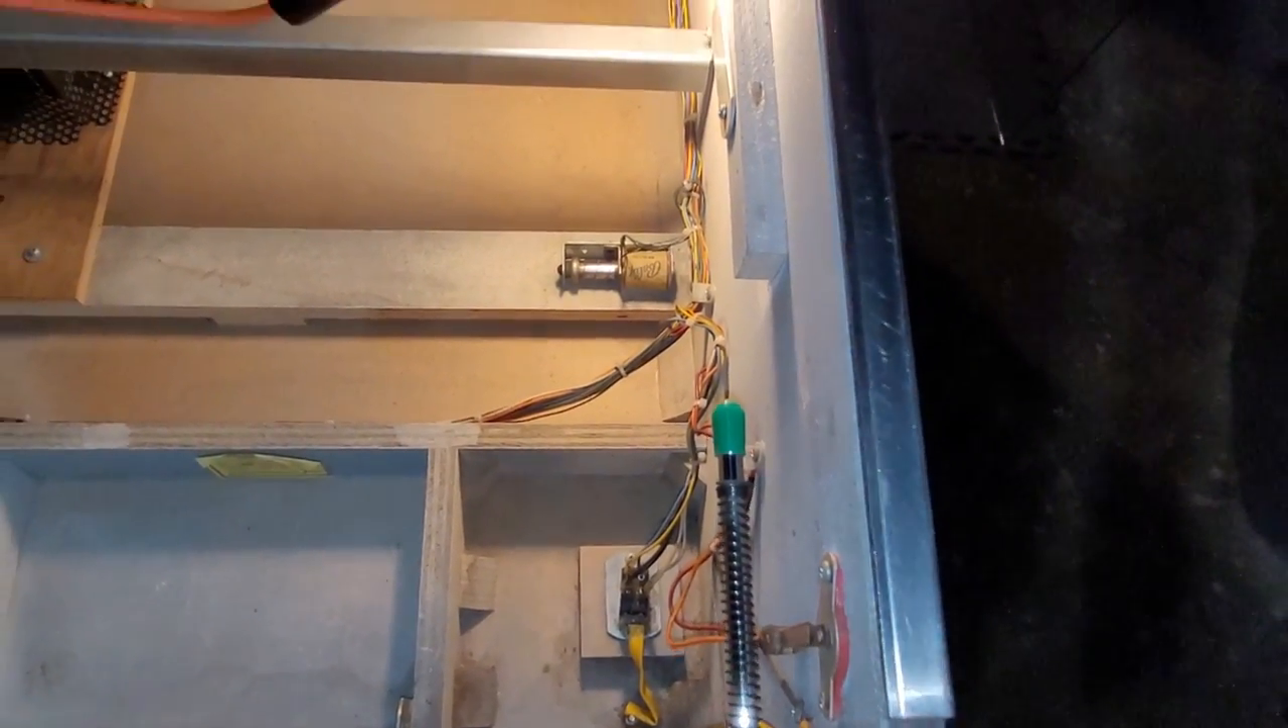Also i took apart cleaned up the shooter rod and installed a nice cute green shooter tip.